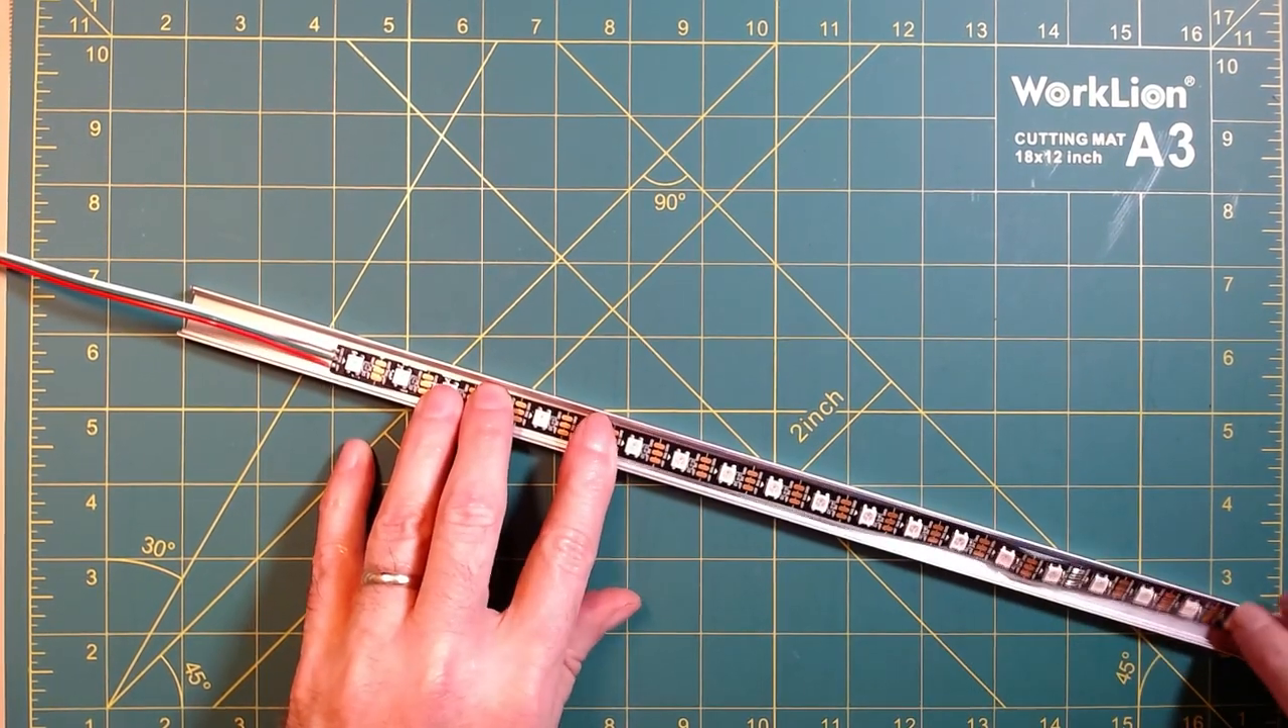But your LED strips fit nicely into this strip.